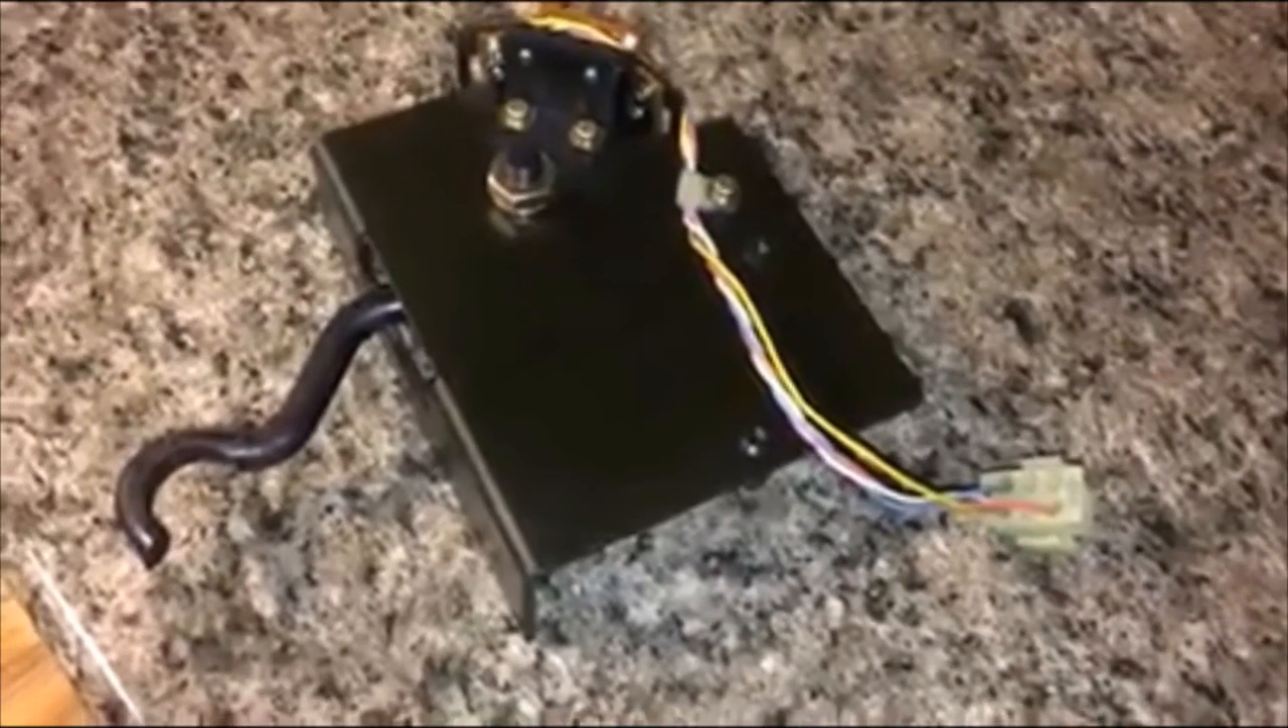Right so i have gotten around to removing the pedal assembly in the sega turbo which there is just the accelerator the gas pedal and it's a very simple assembly.